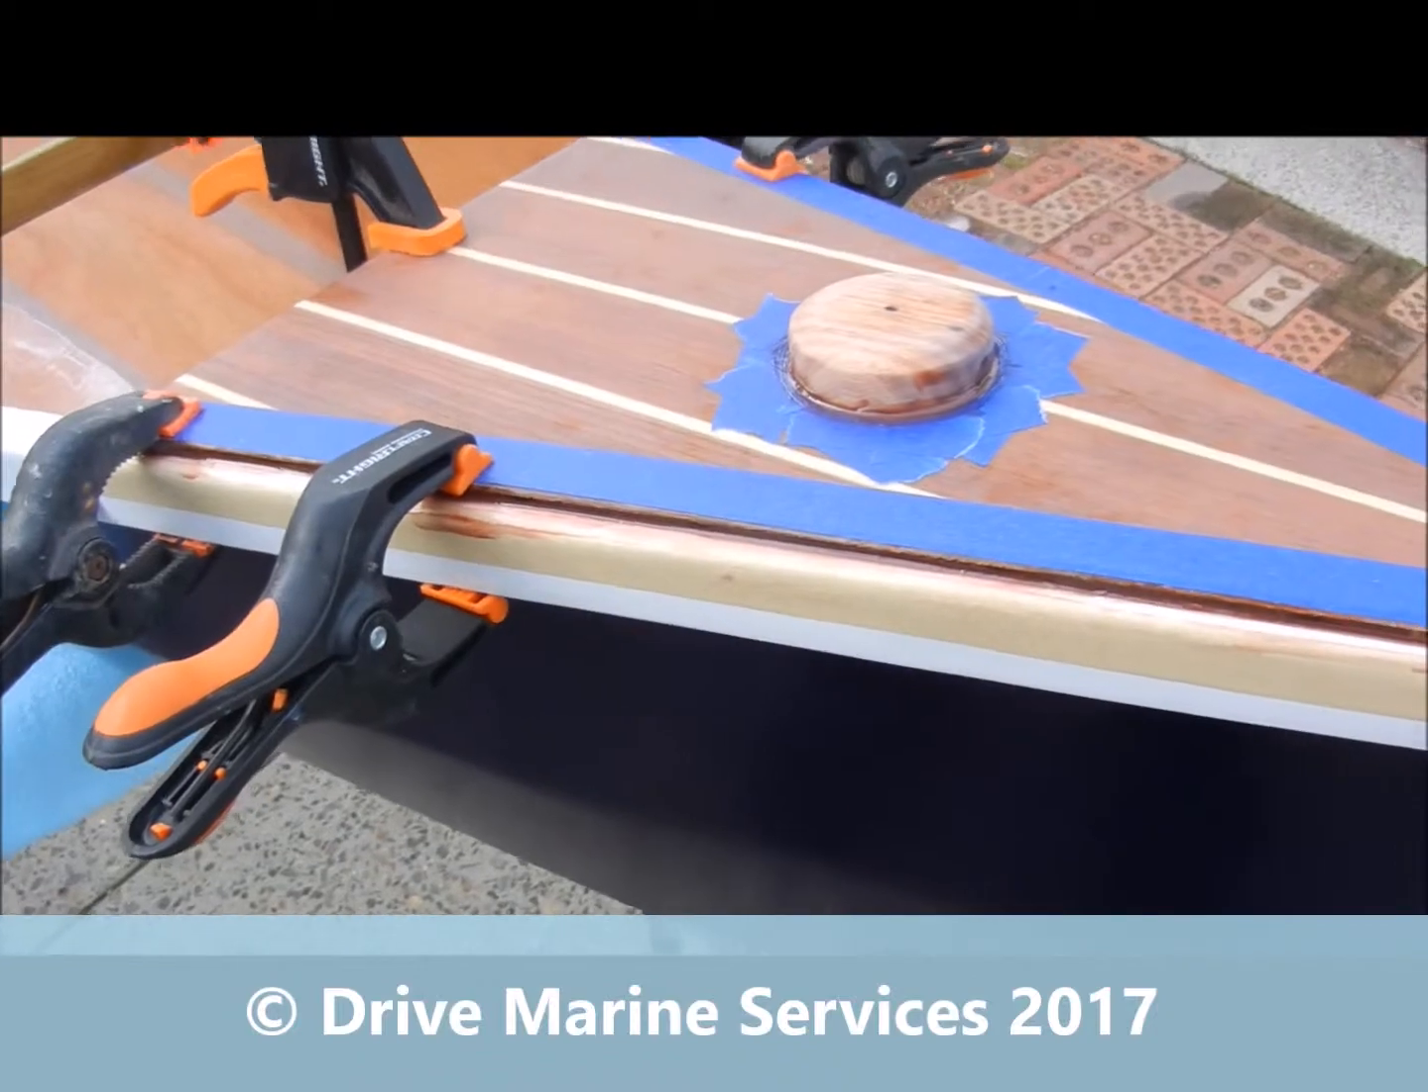We've now glued our panel onto the front of the canoe and we've got some clamps on cleaned up the joints and we've also glued the block on.